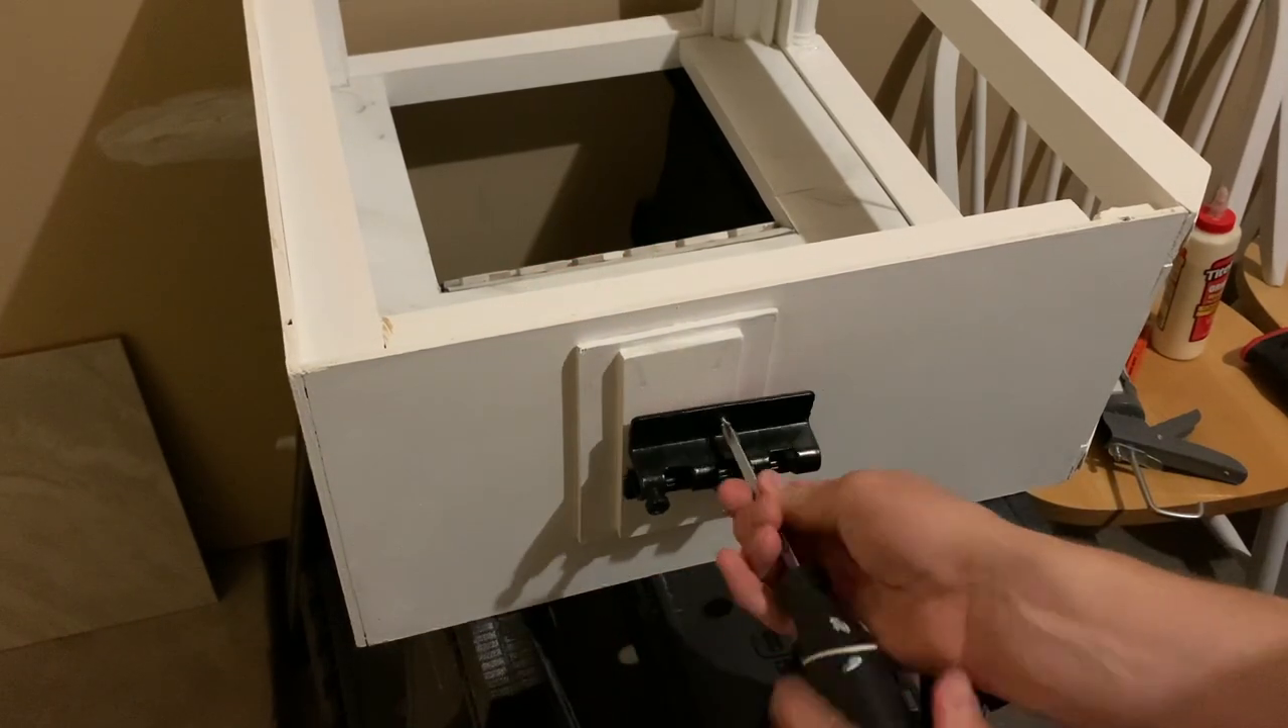Now that our glue is dried for our little reinforcement on the side wall that we're going to install our lamp stand on, I installed the little bracket that's going to hold the adjustable bar for our lamp stand.